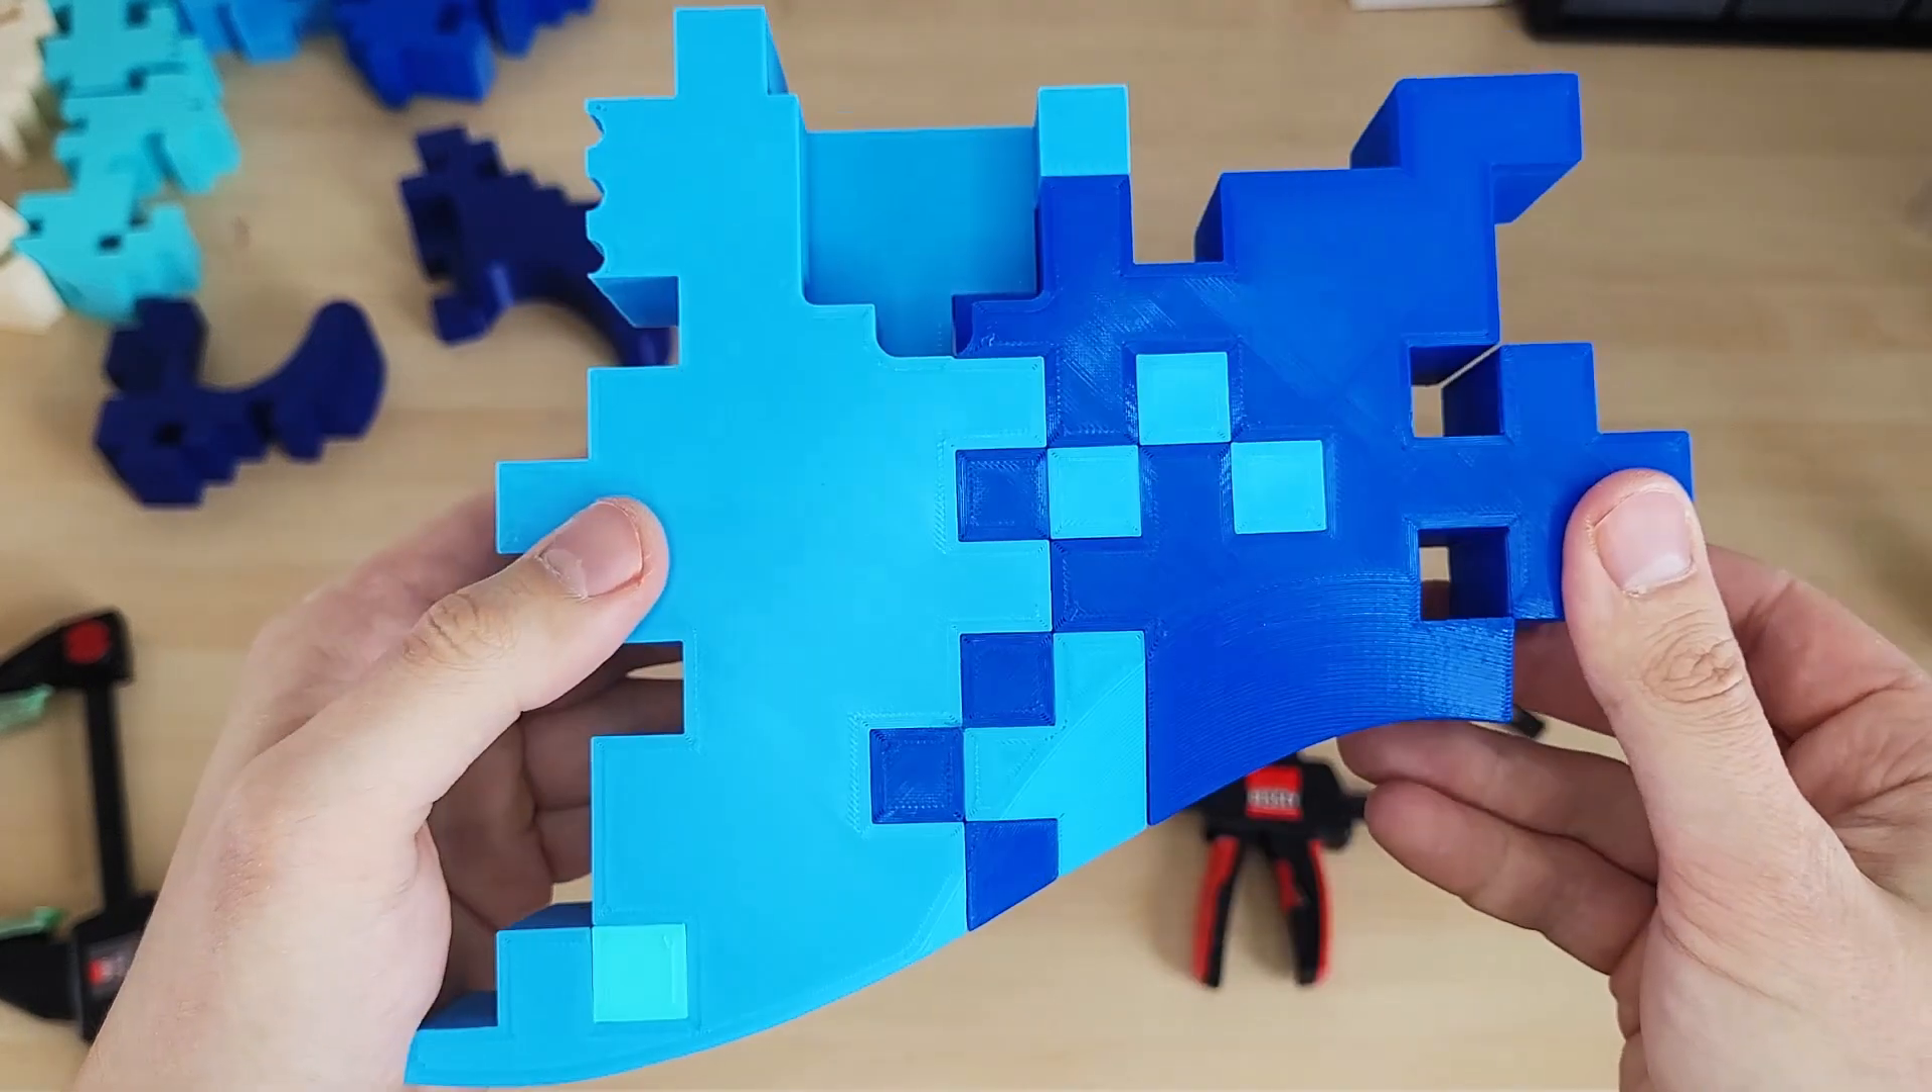And now already after just a couple of pieces if I put them together we can start seeing the pixel gradient pattern emerging.